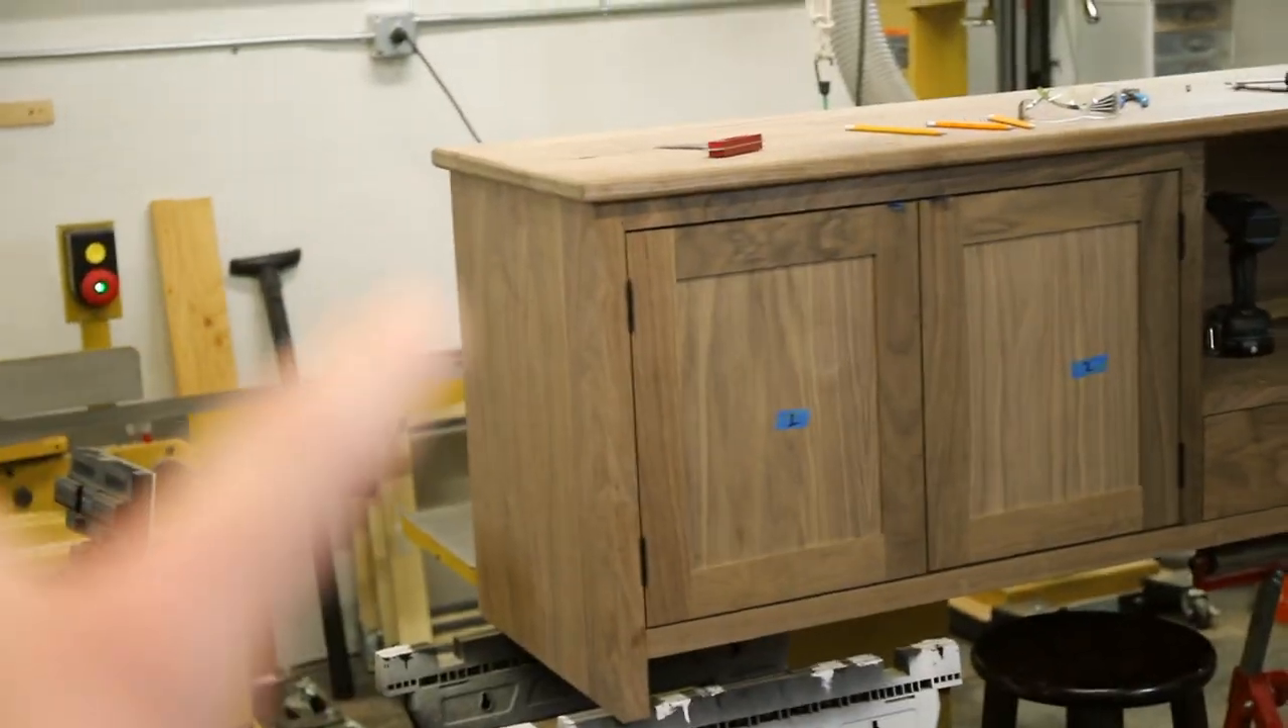Now as useful as this blue tape is for handles, I need to actually put on the real handles.